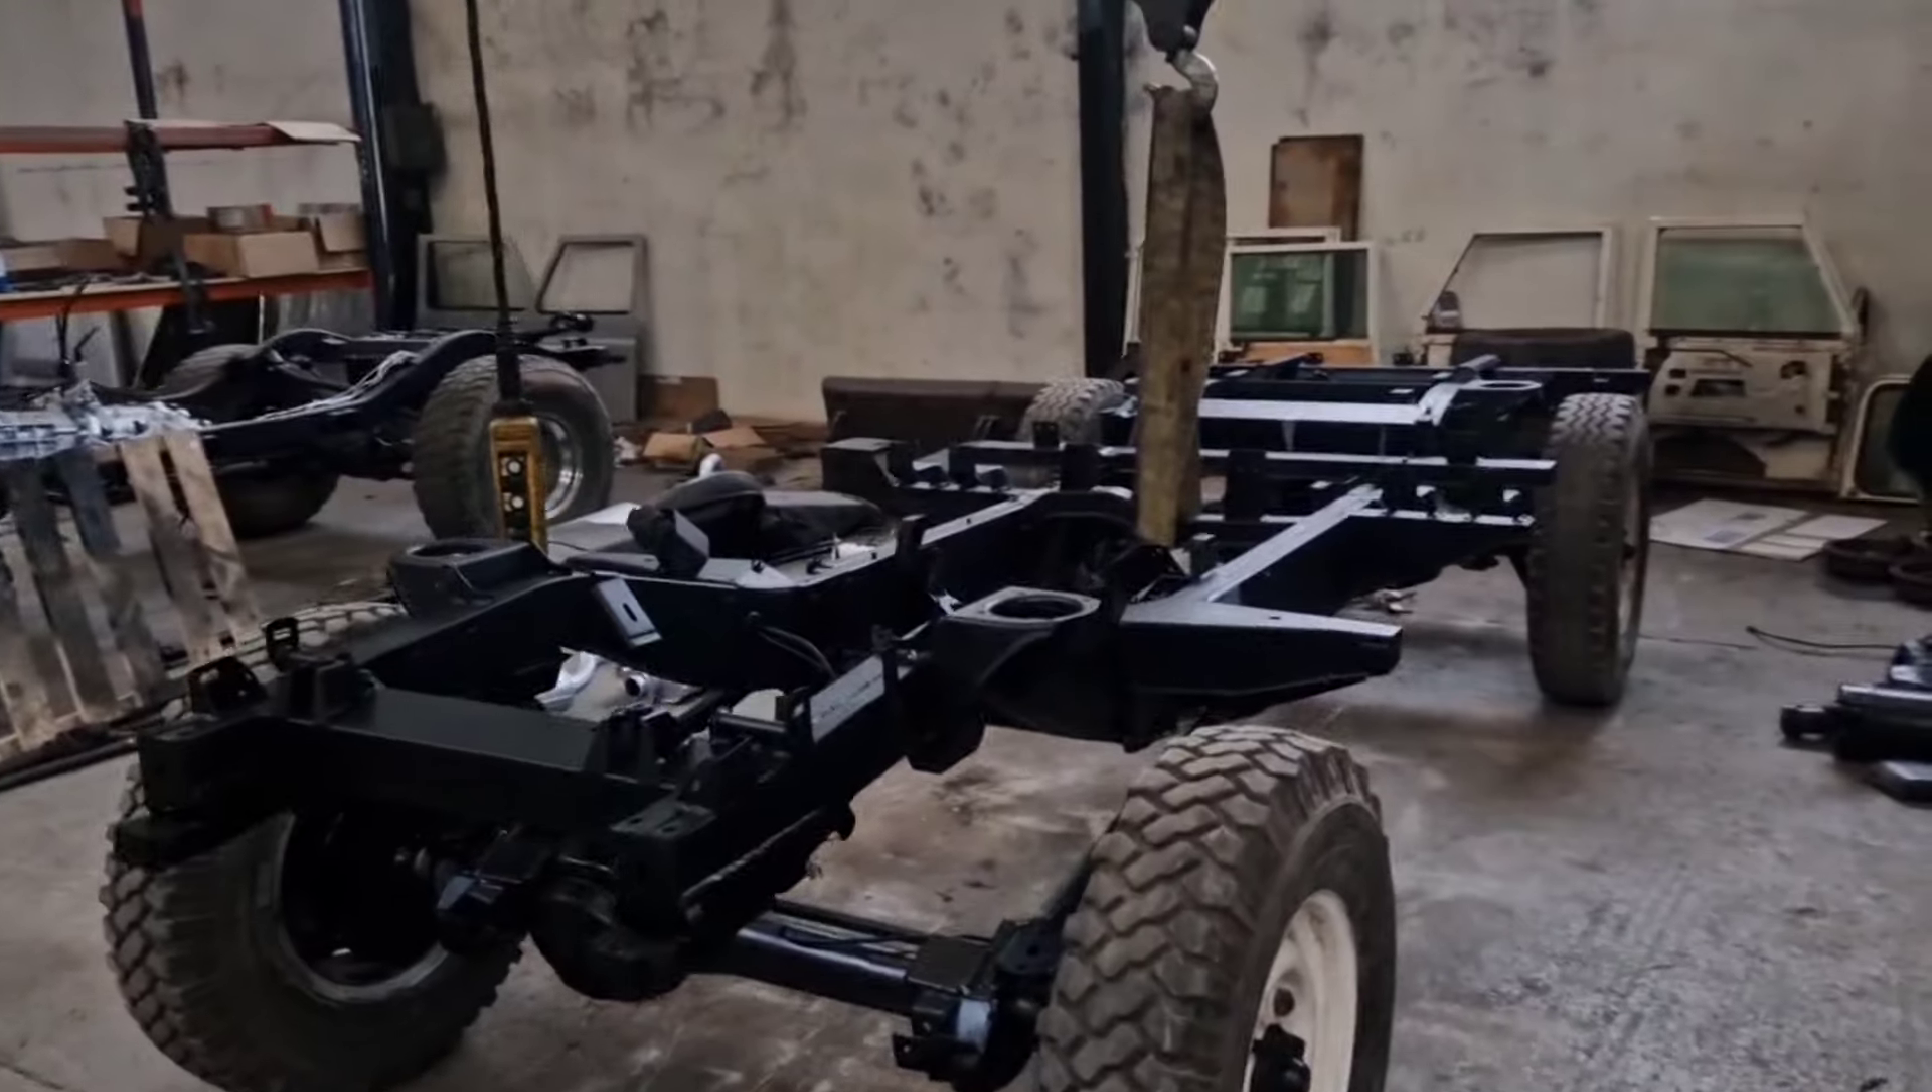Queda el chasis completo armado del Defender, Land Rover Defender.